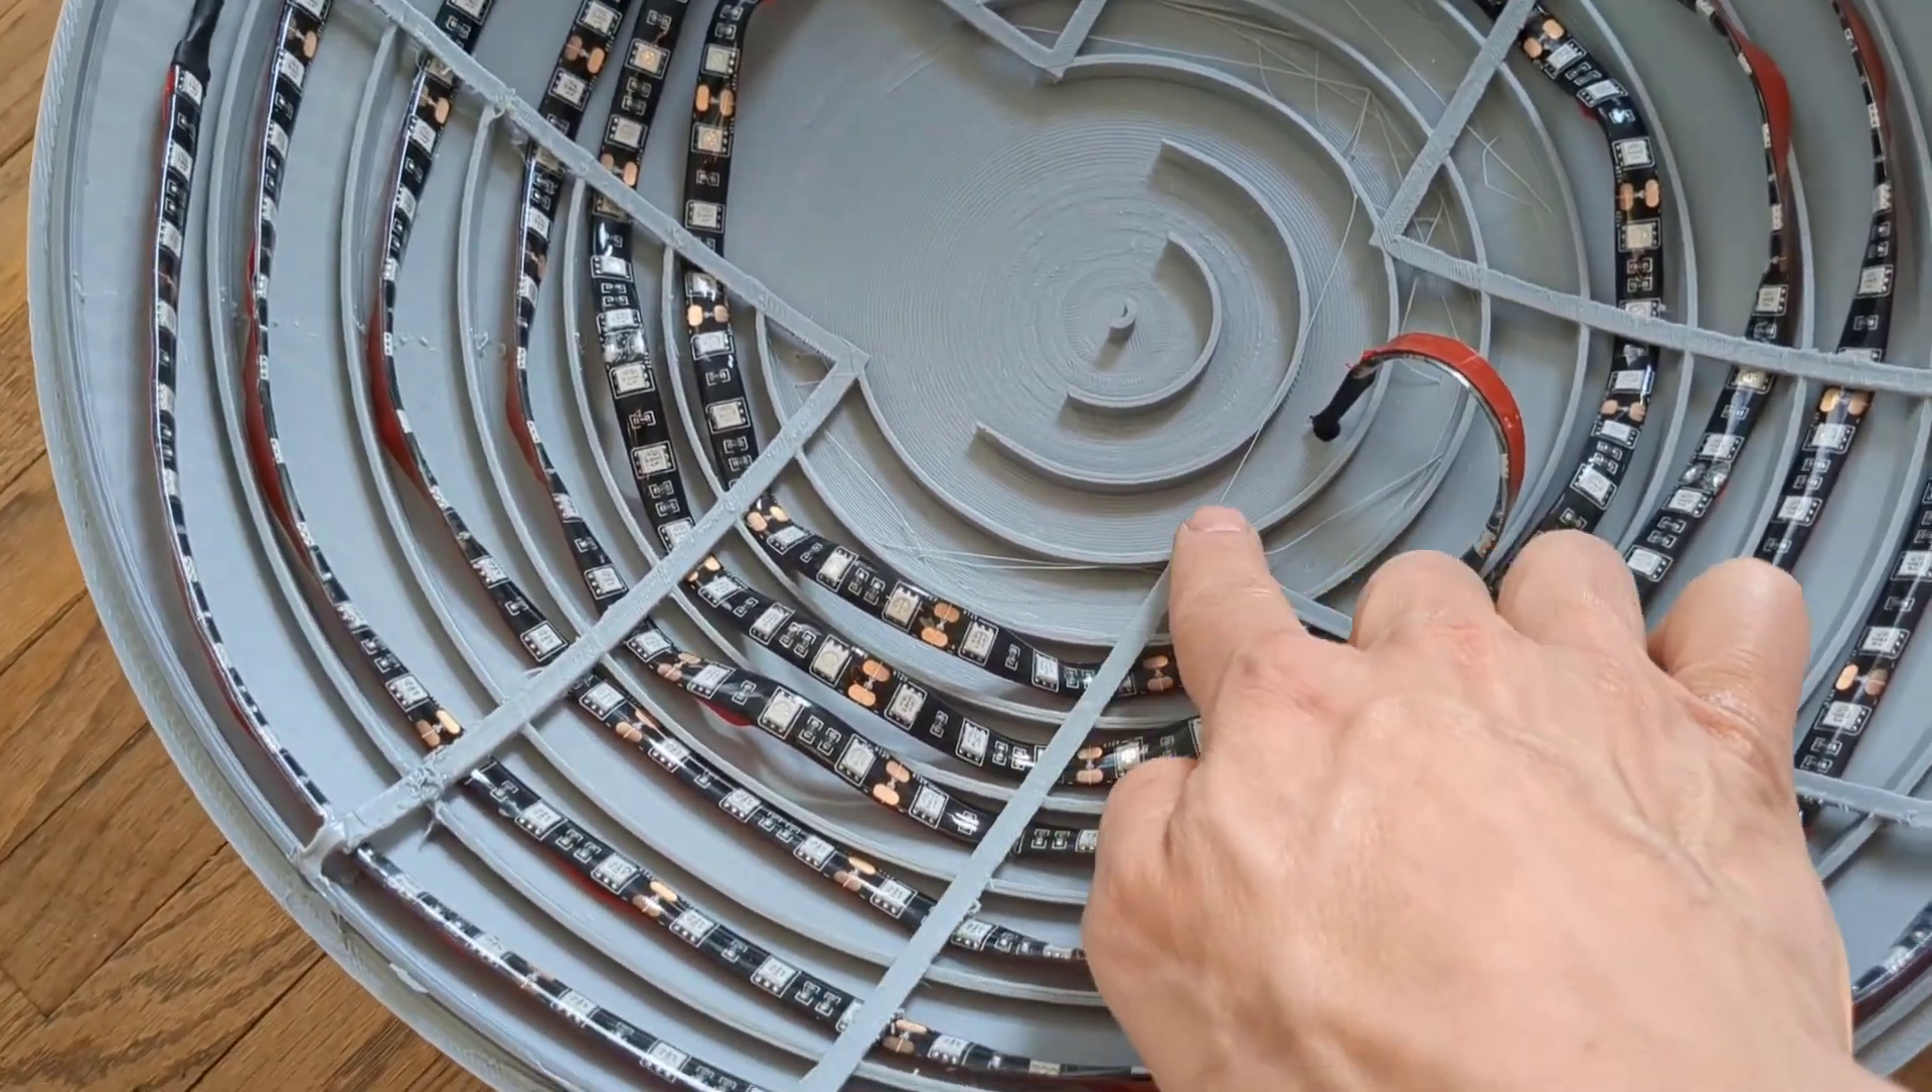And so, my LED strip is actually stuck to these little grooves that you see in here, all the way around.